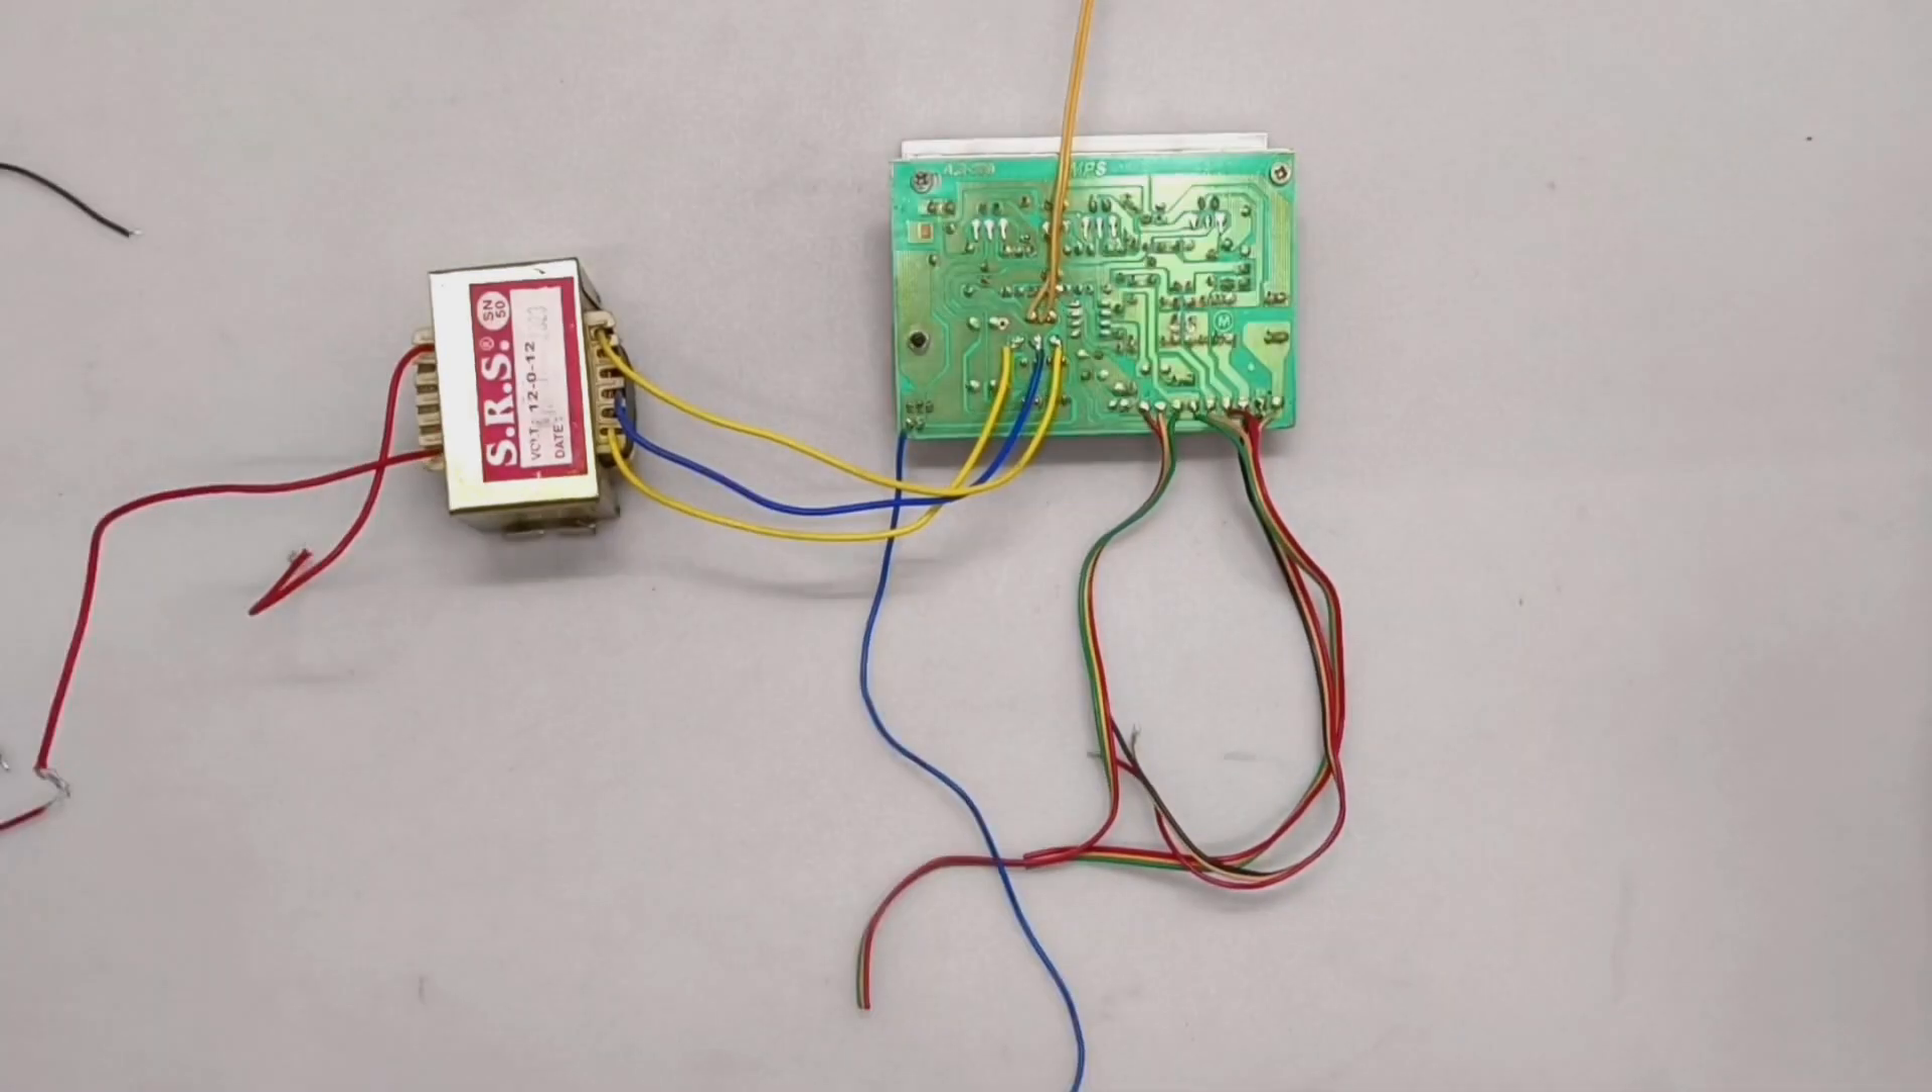पीला वायर नीला वायर और फिर पीला वायर तो इस तरह से इसके Connection हो गए है।